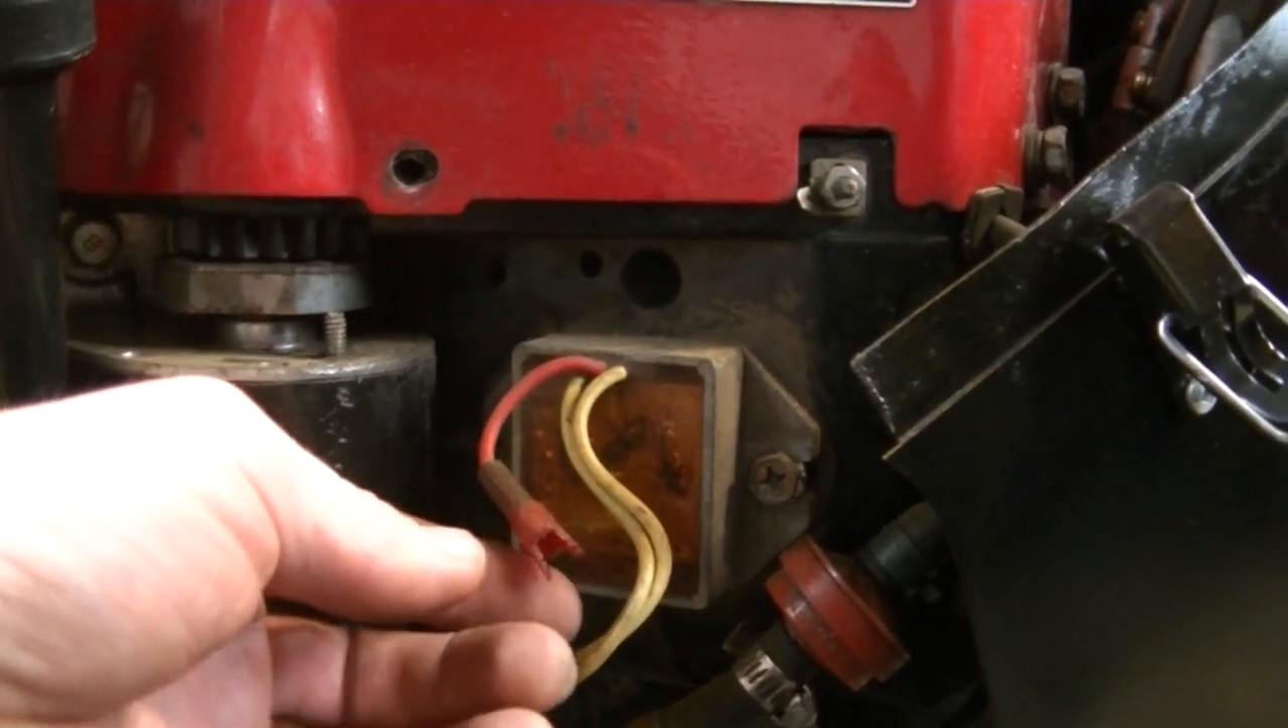This is the regulator rectifier, and of course normally this would have been connected to the factory wiring harness already, but since I swapped engines on this, I haven't done that yet.